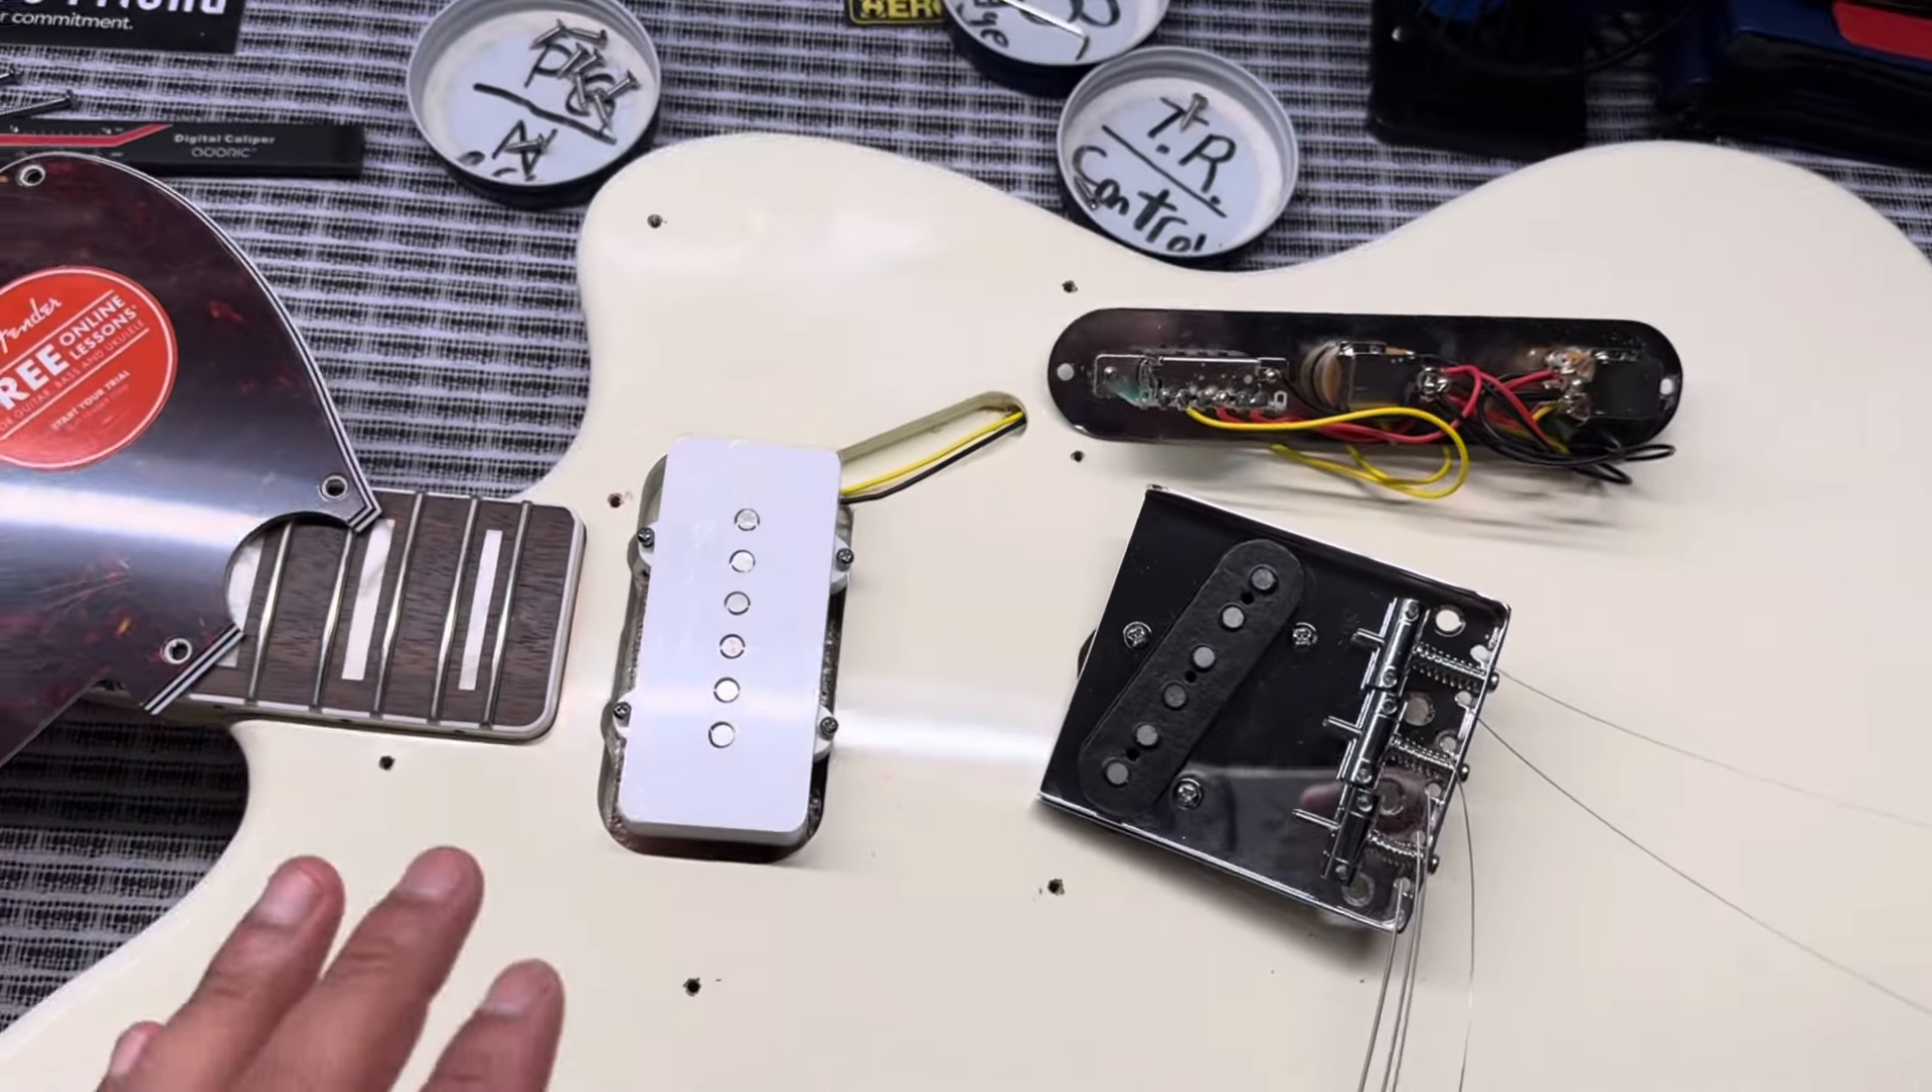So here we have the electronics out.